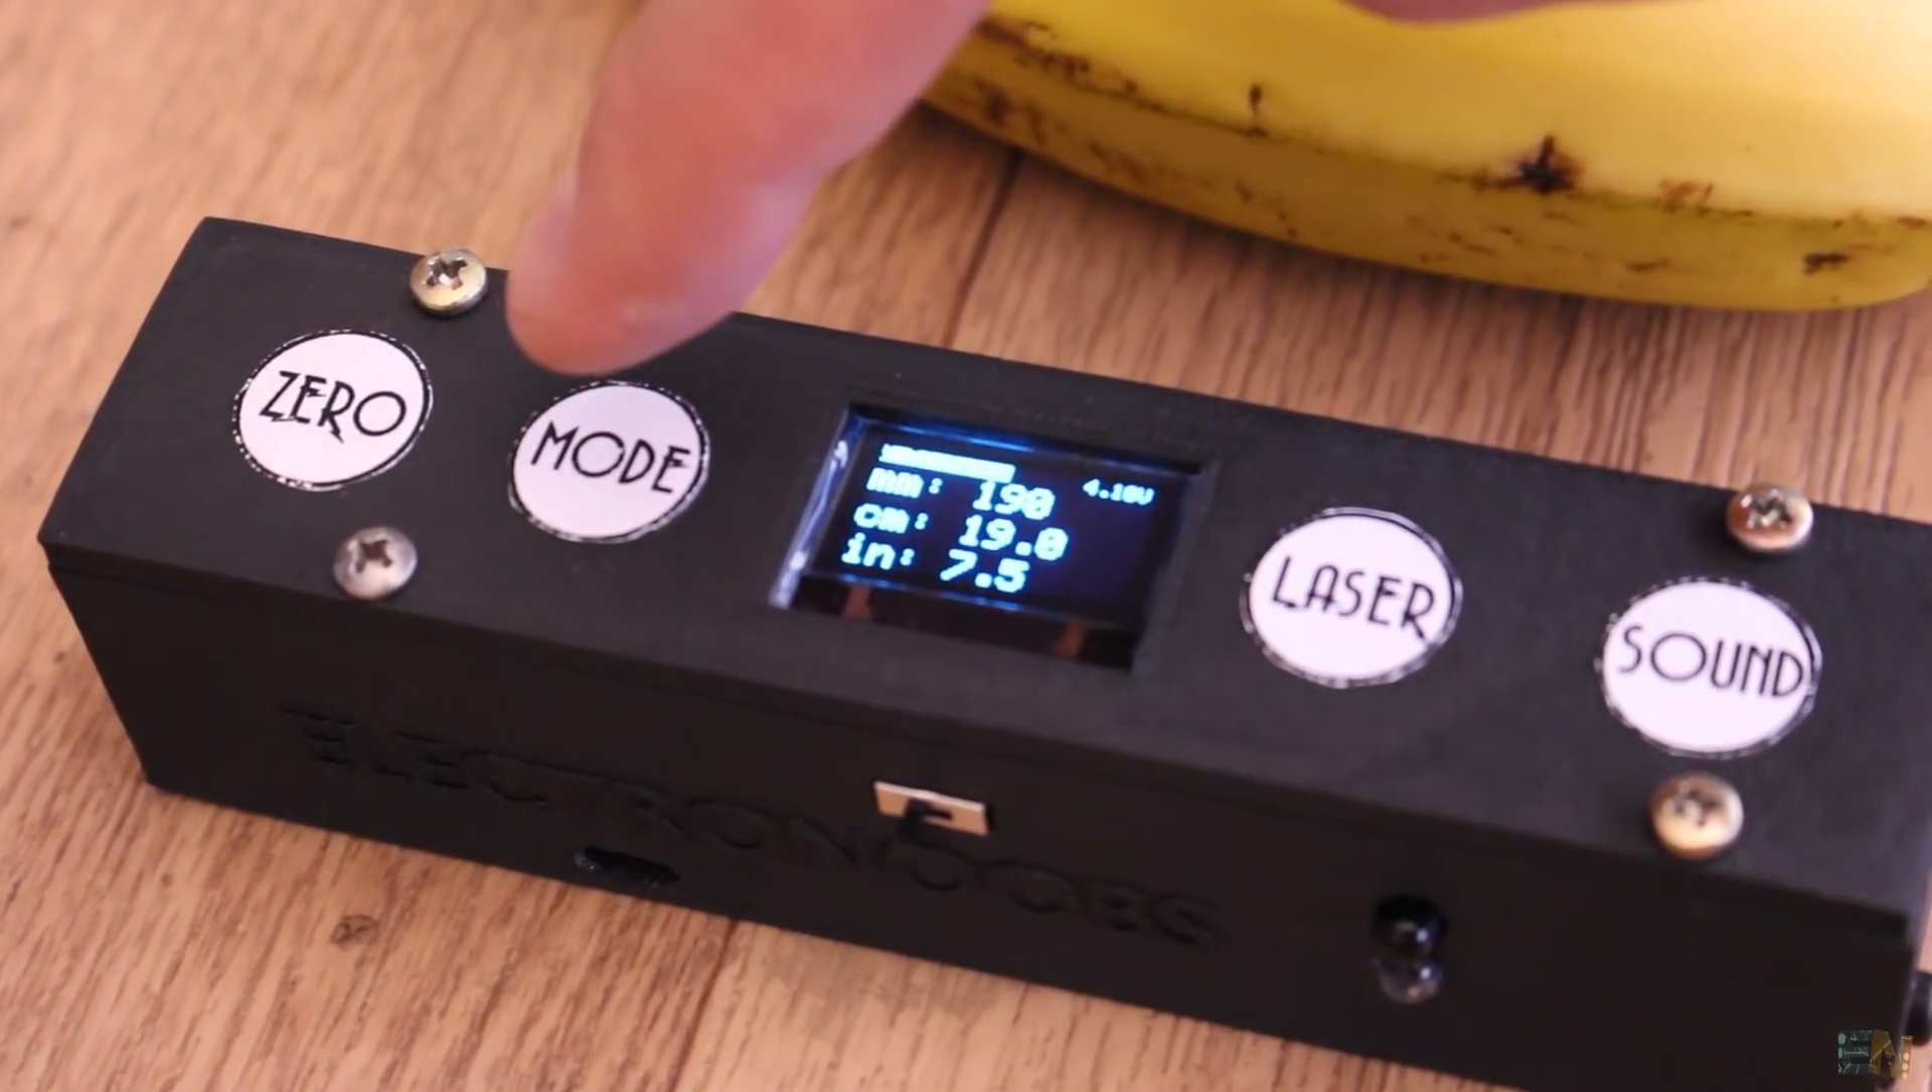Now I use some small screws to close the case and this project is ready.